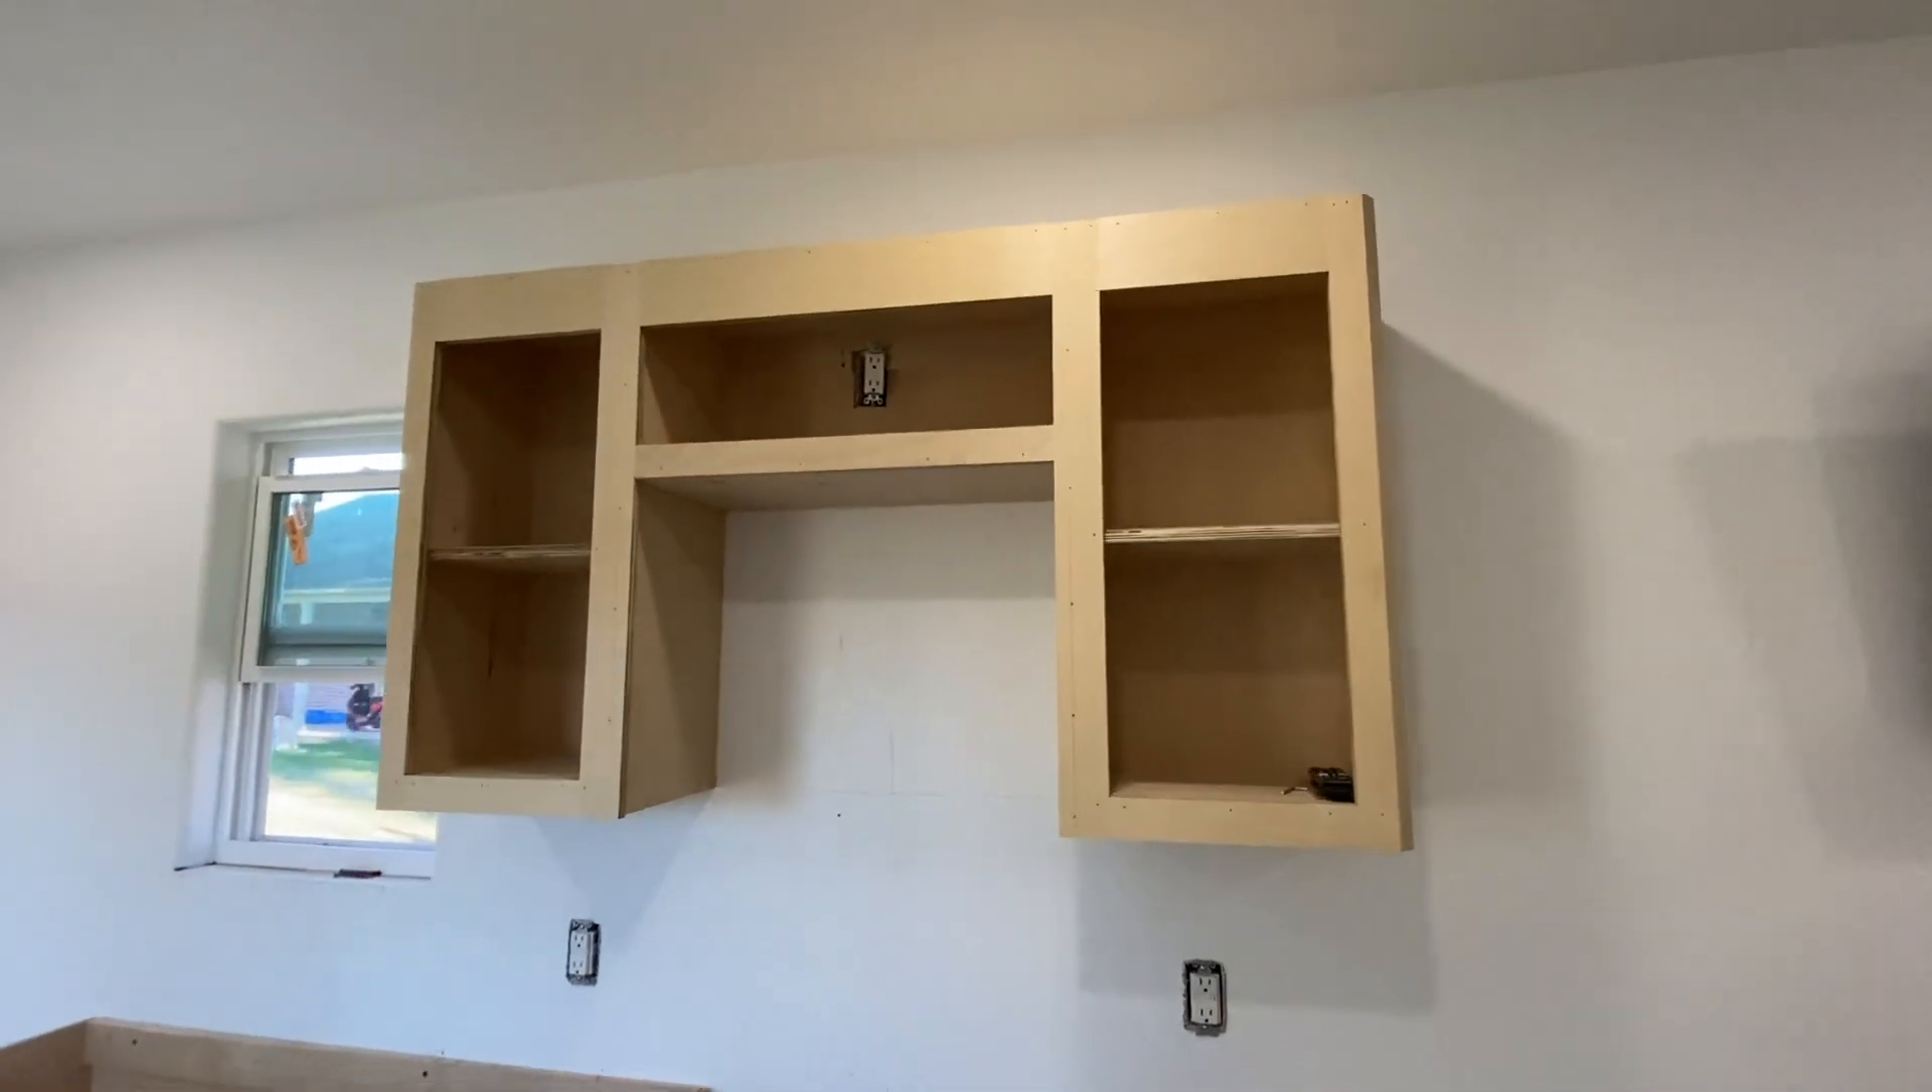And then cabinets, that's another big thing you probably see. They're not finished yet. We still got to get the doors, drawers and all that and then get them painted.